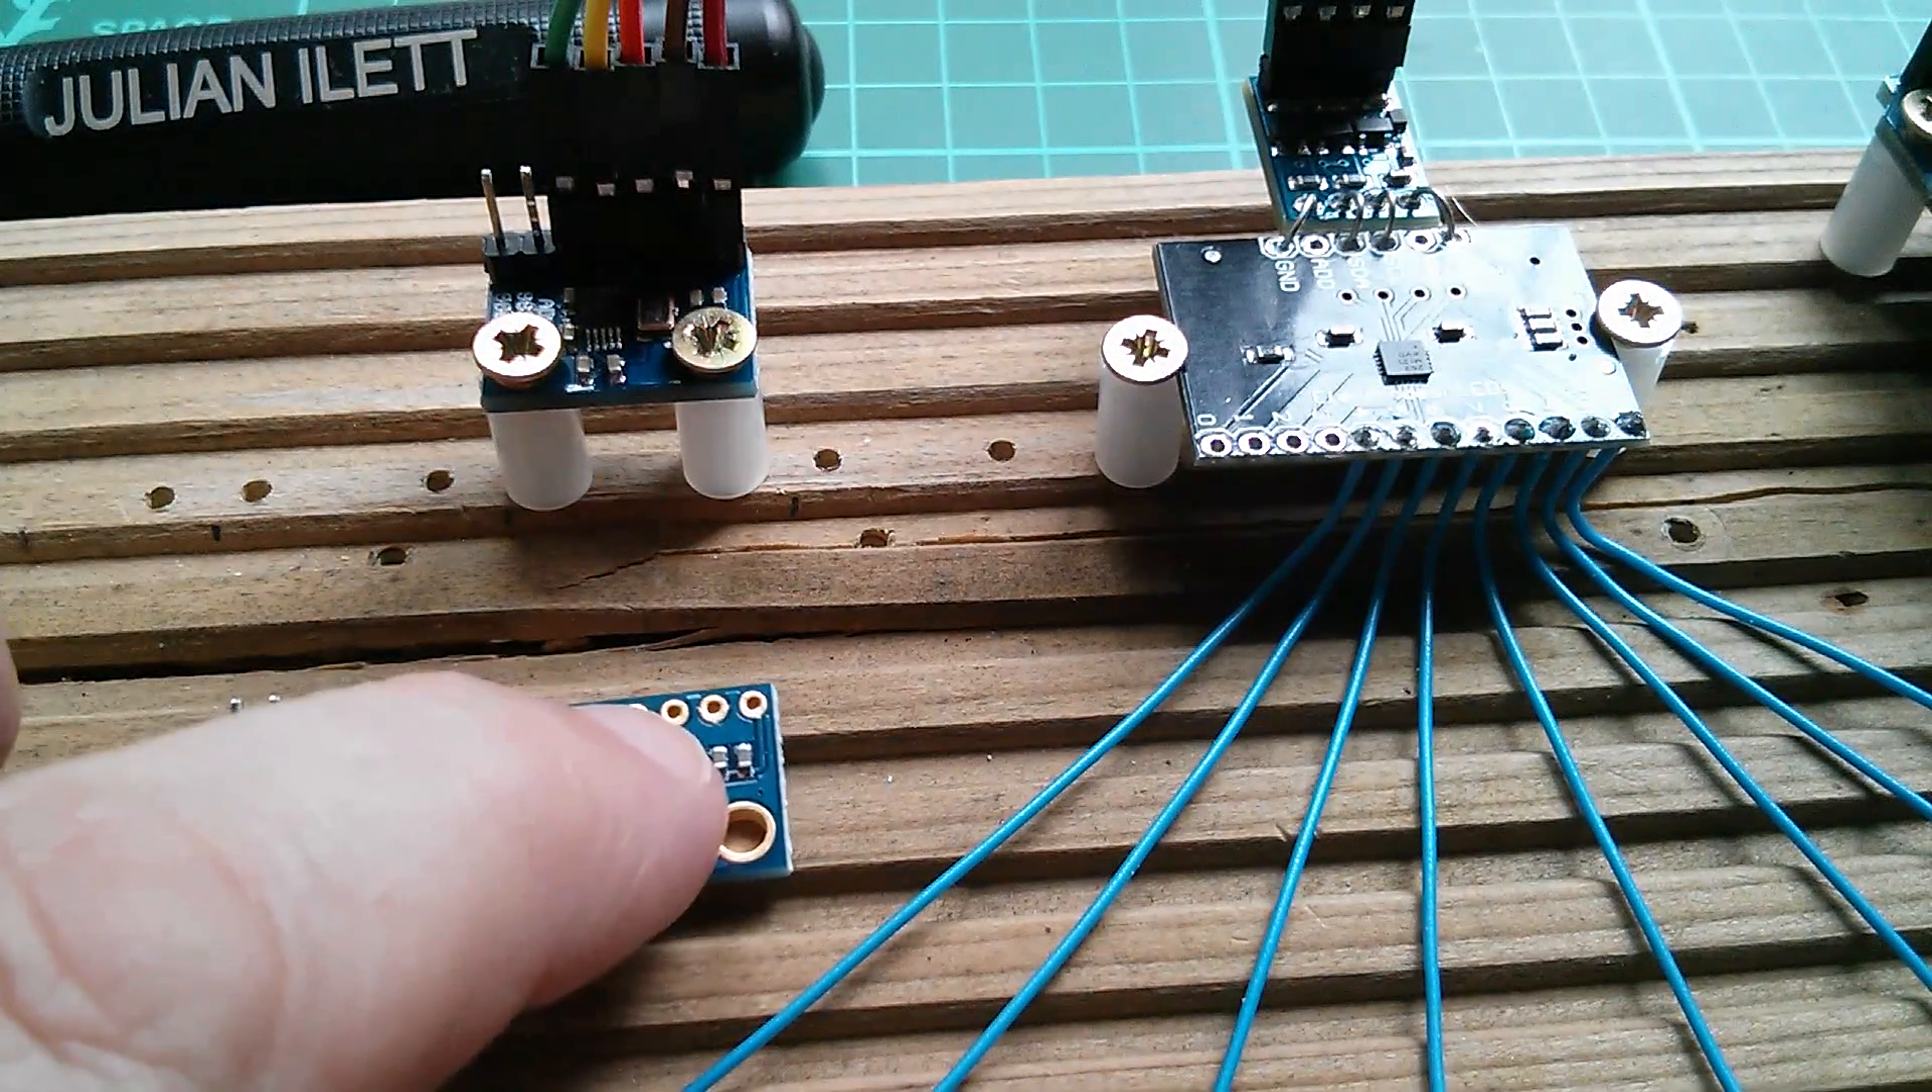The header pins are supplied but they're not soldered.